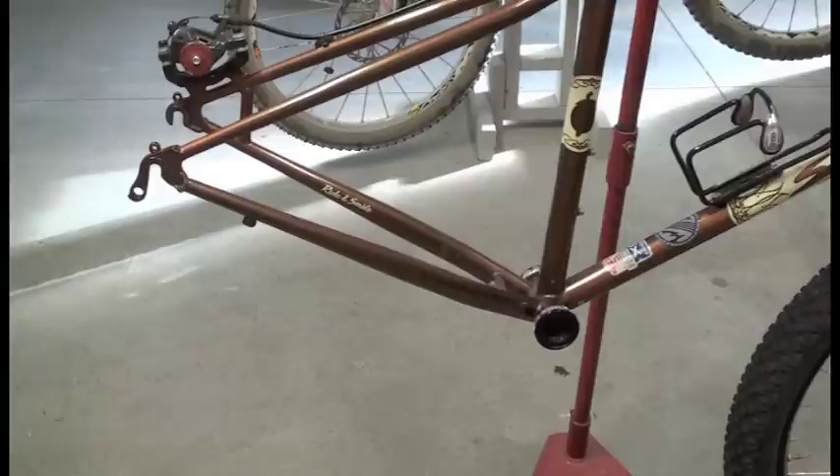As you've already seen on my frame here, I've removed the drivetrain, I've removed the crank arms, rear derailleur, front derailleur, all the shifters, etc.